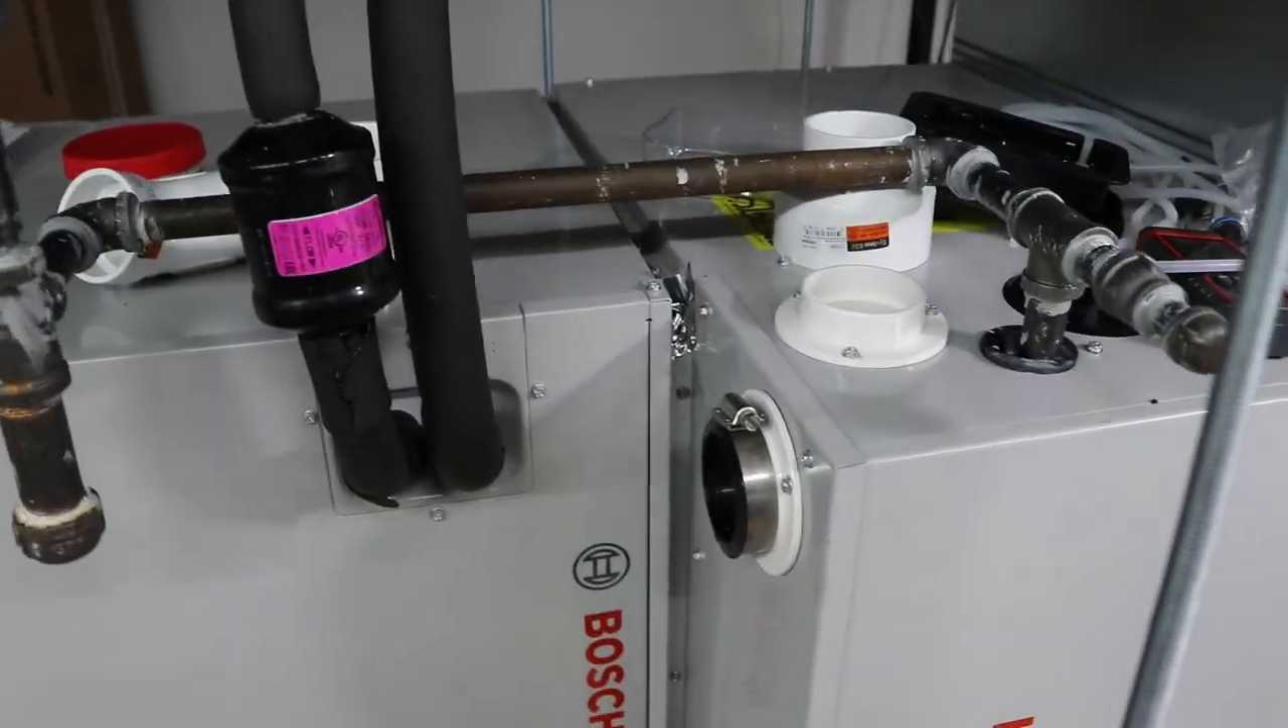The flue gas is not hooked up yet.